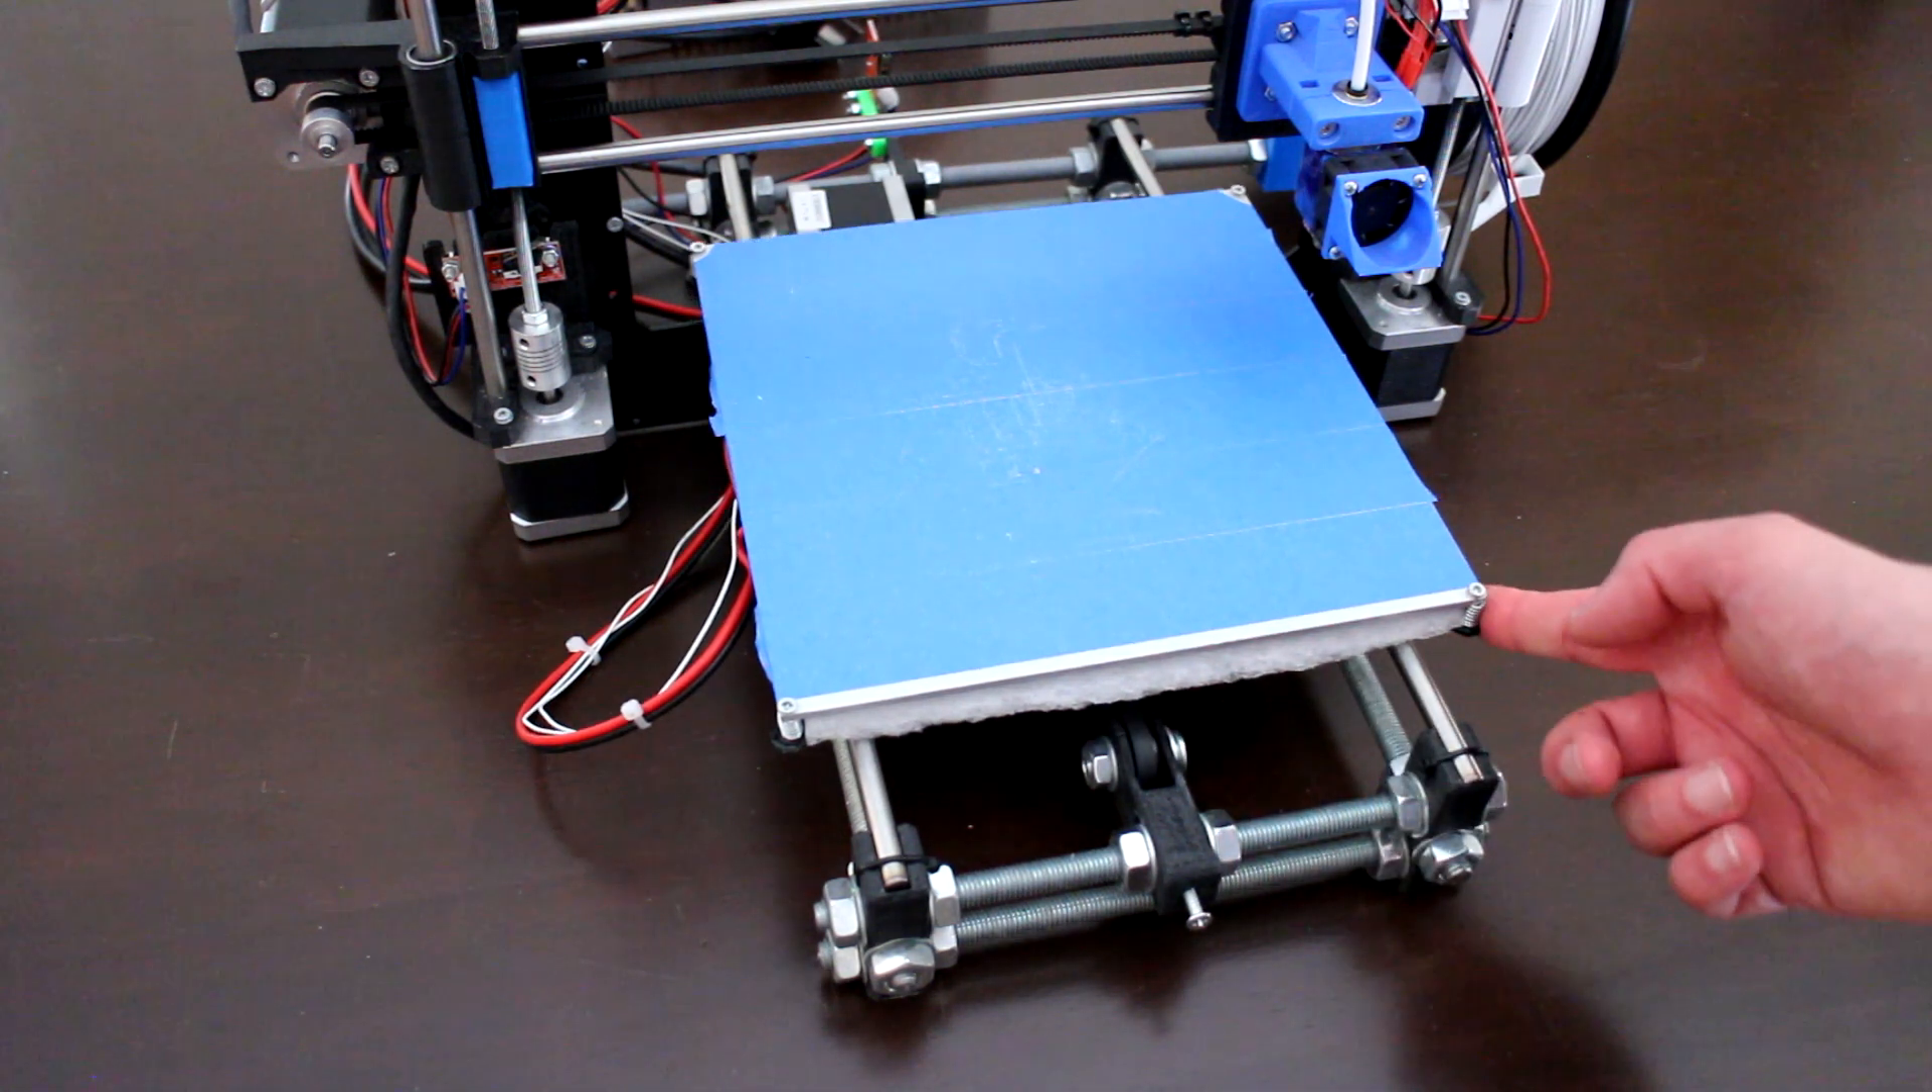I've sandwiched a piece of EPP packing foam between the y-axis carriage and the print surface.